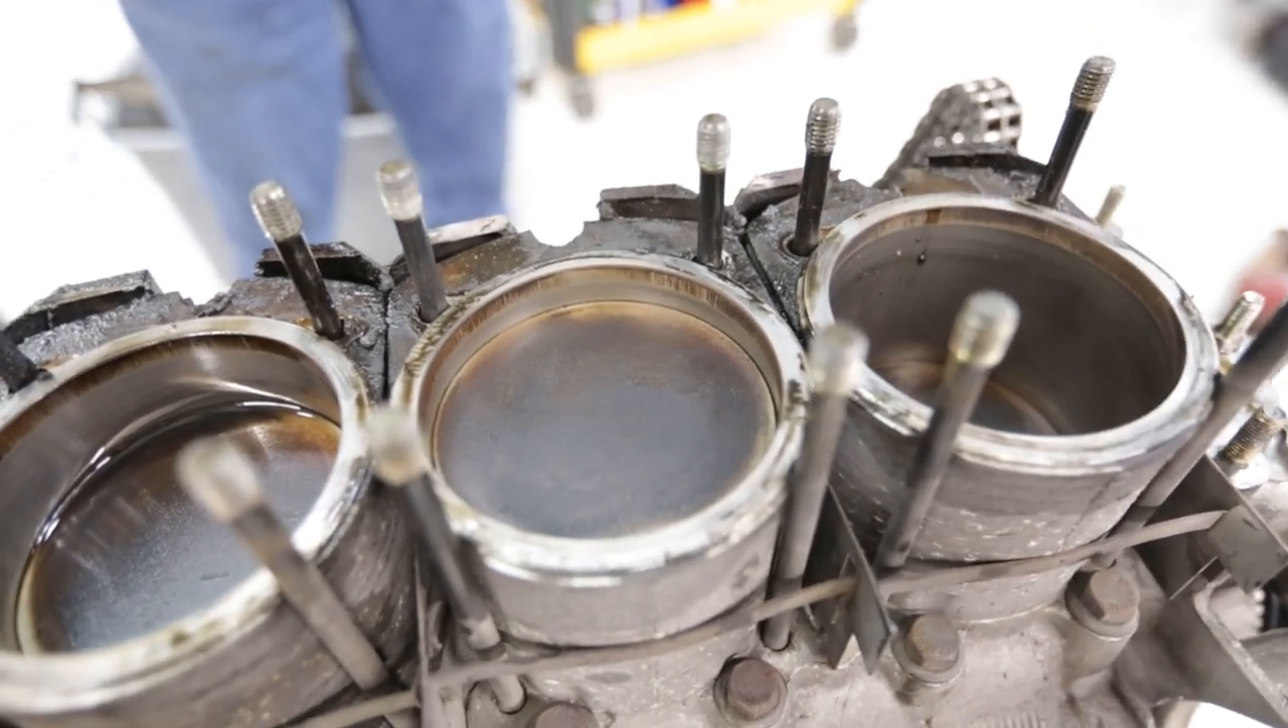The cylinder heads are off. And so far our pistons have looked good.